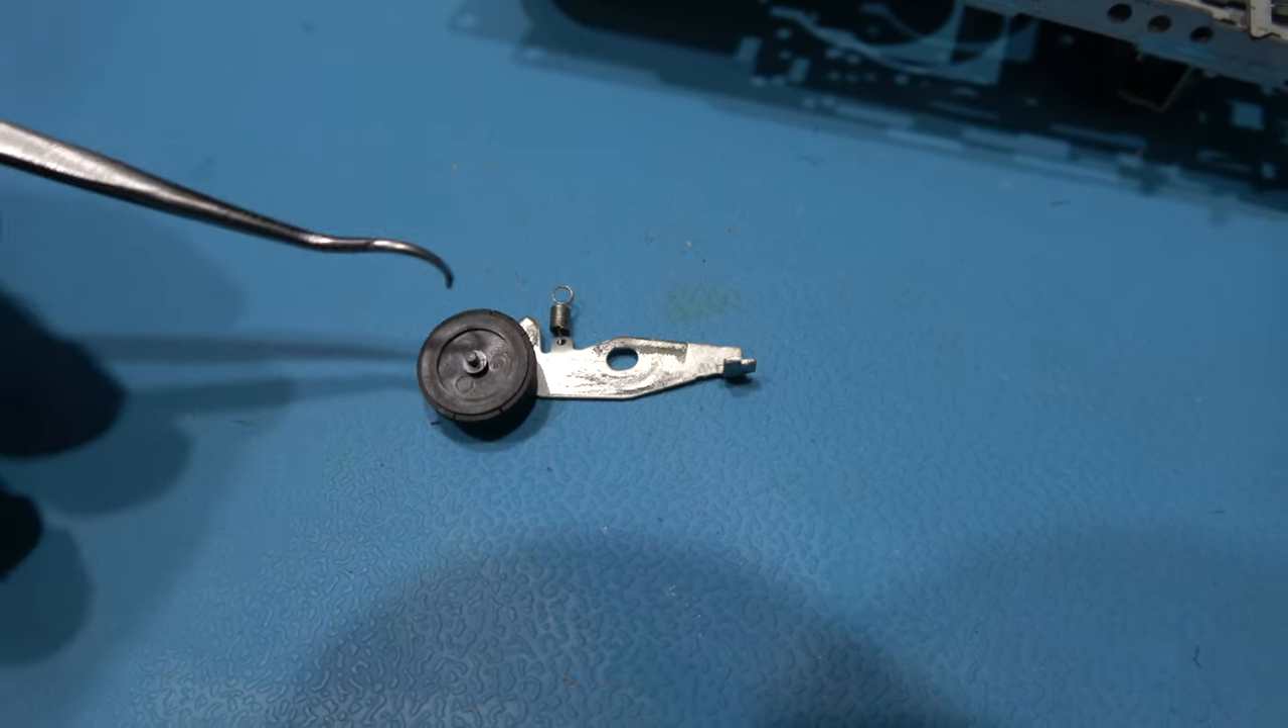There's the old idler tire and its bracket removed.